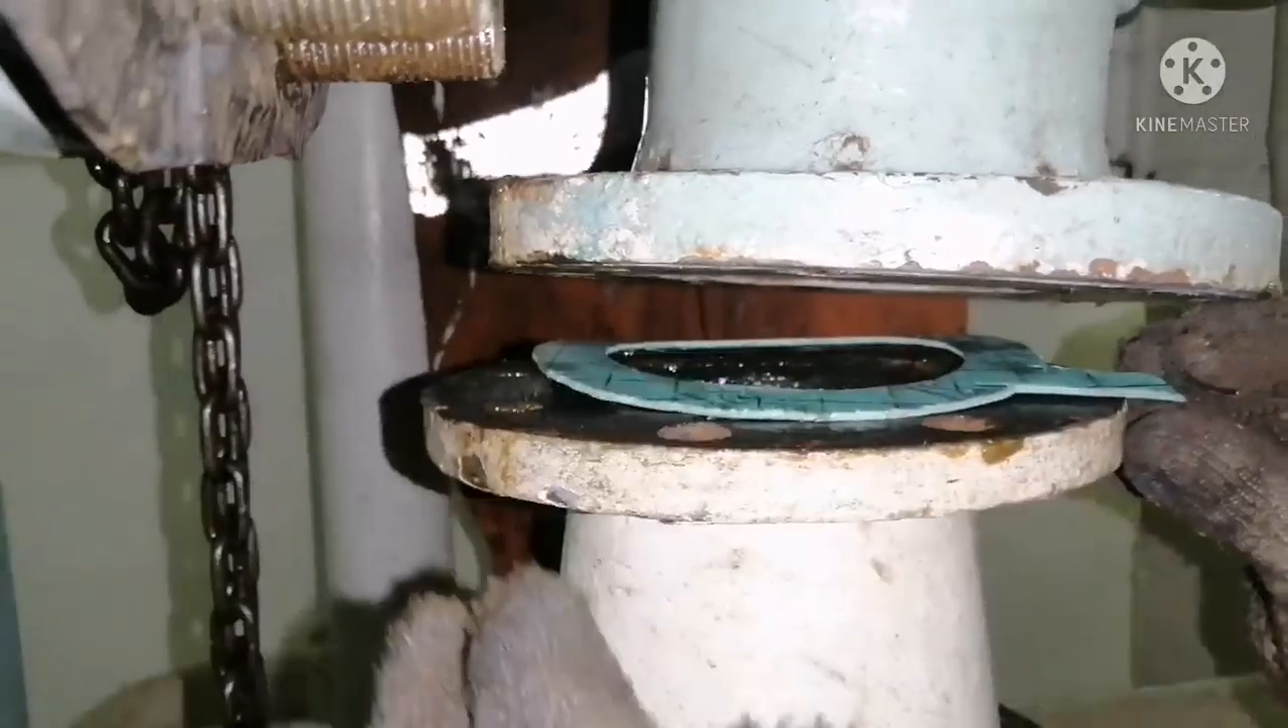You can see the new gasket new gasket in place.